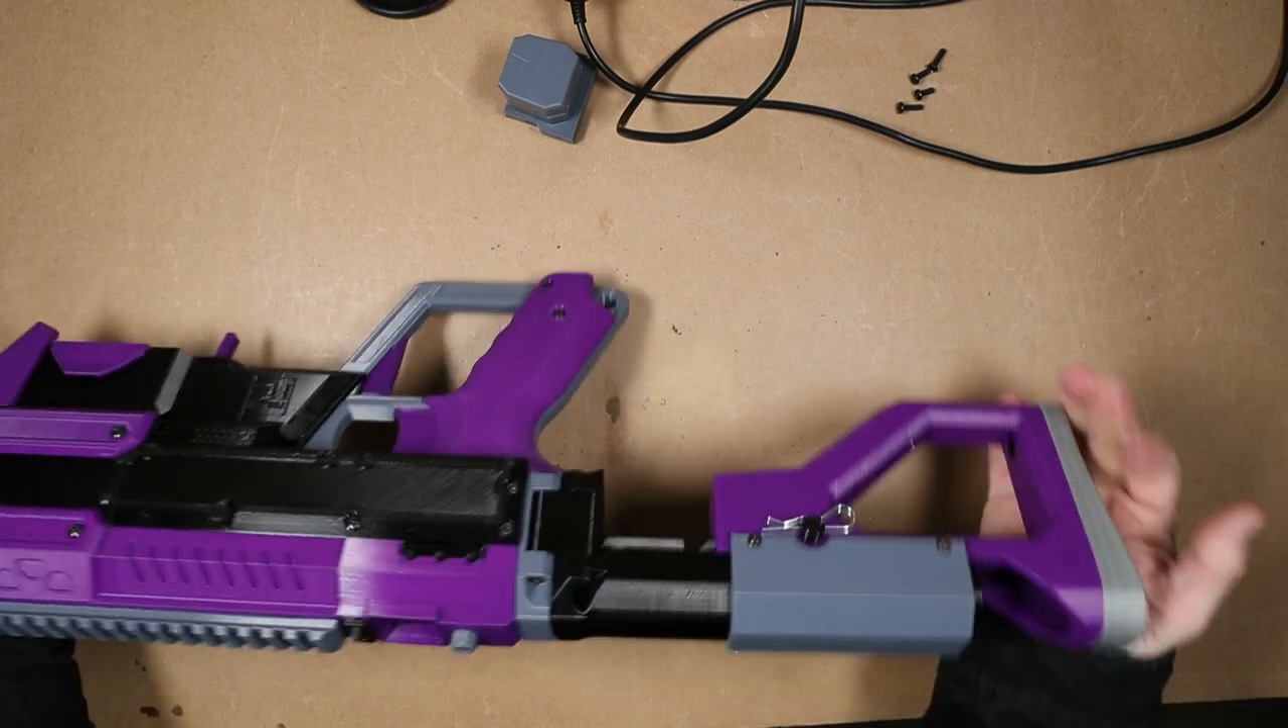So that's the stock attached.